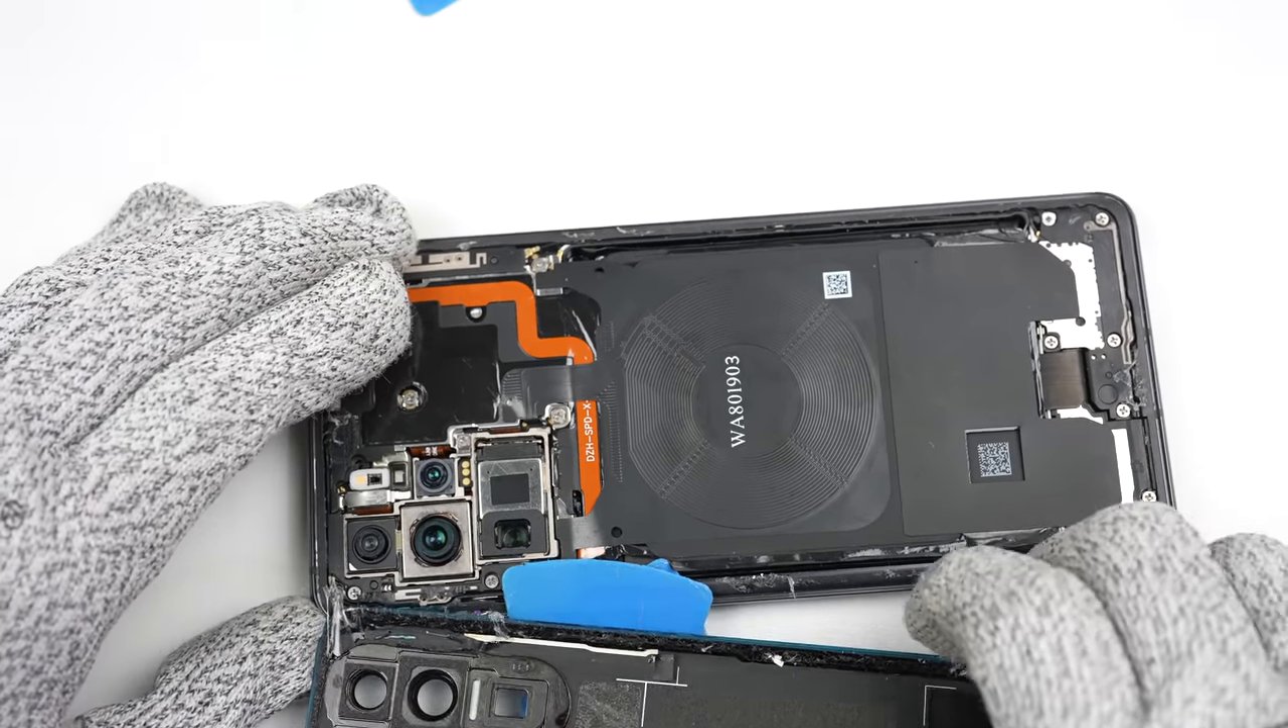With the back panel free, it can be lifted away from the phone. As an added bonus, there isn't any cables connected to it.